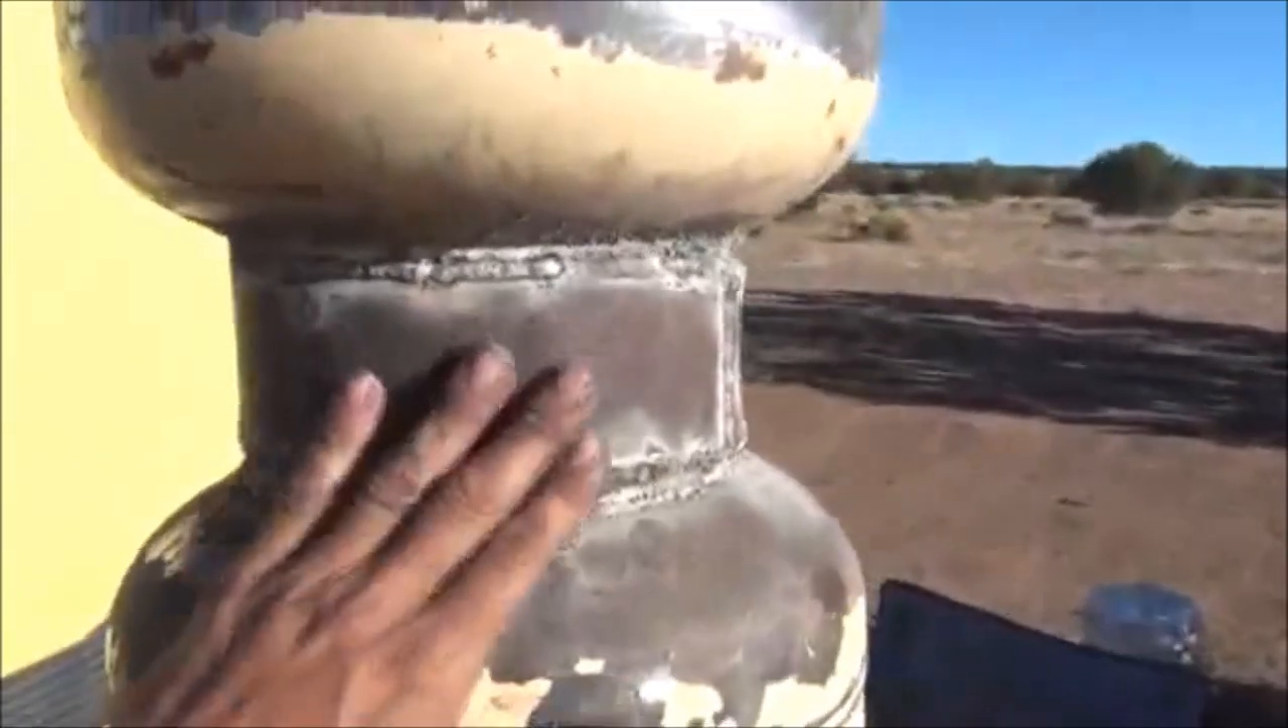We've put an extra piece of steel quarter inch all the way around our reactor zone here our reduction zone.